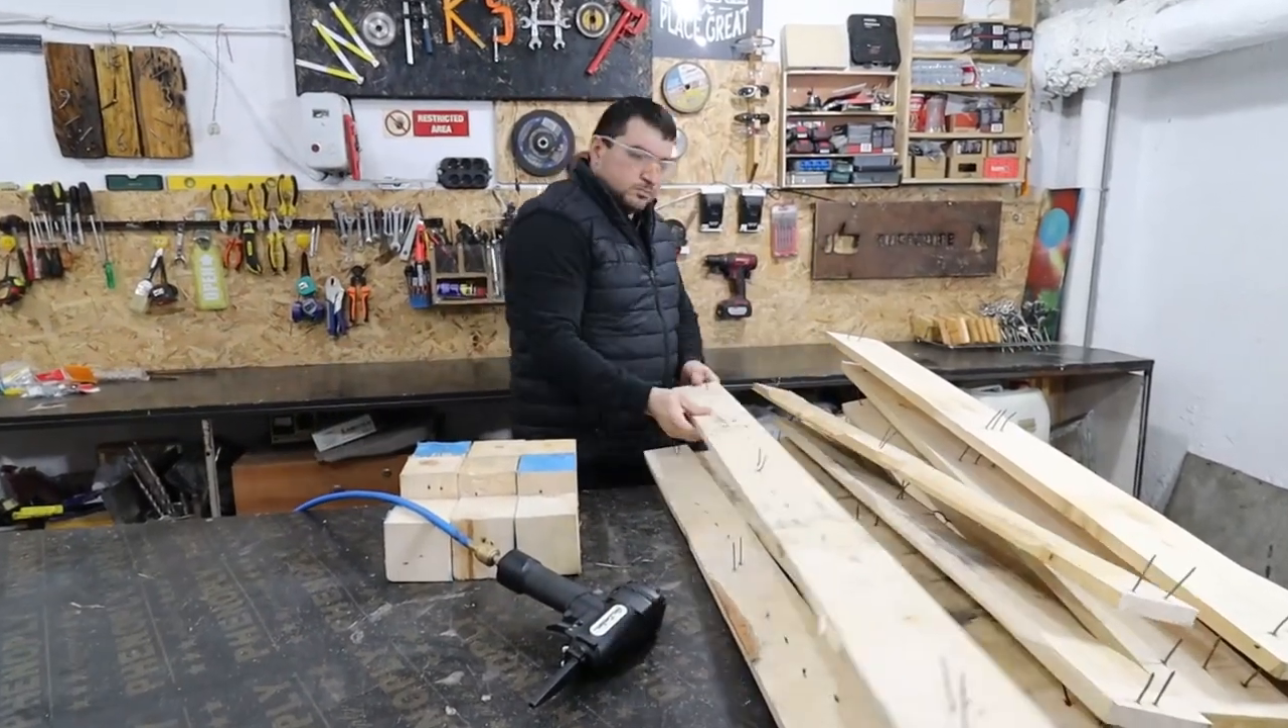I took the whole pallet down to its basic parts.